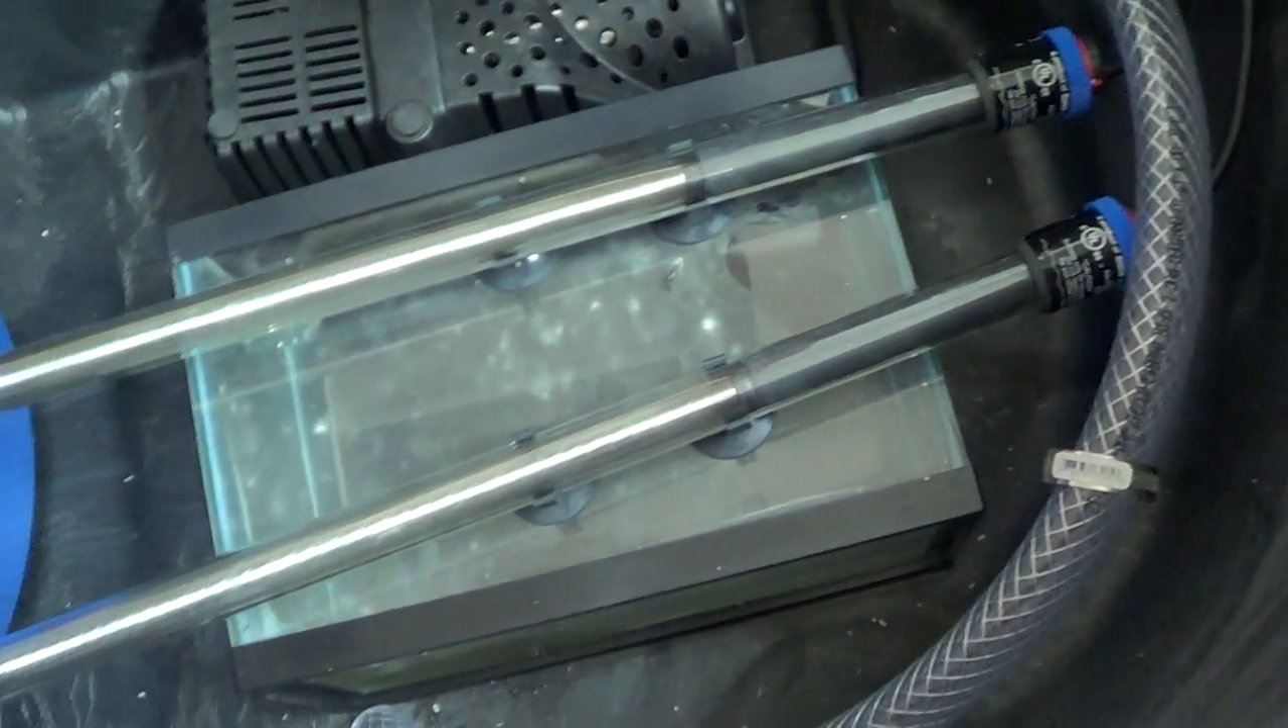So what I've done is I've just taken a 2 .5-gallon tank, tipped it on its side, and suction cupped those heaters to that glass tank.